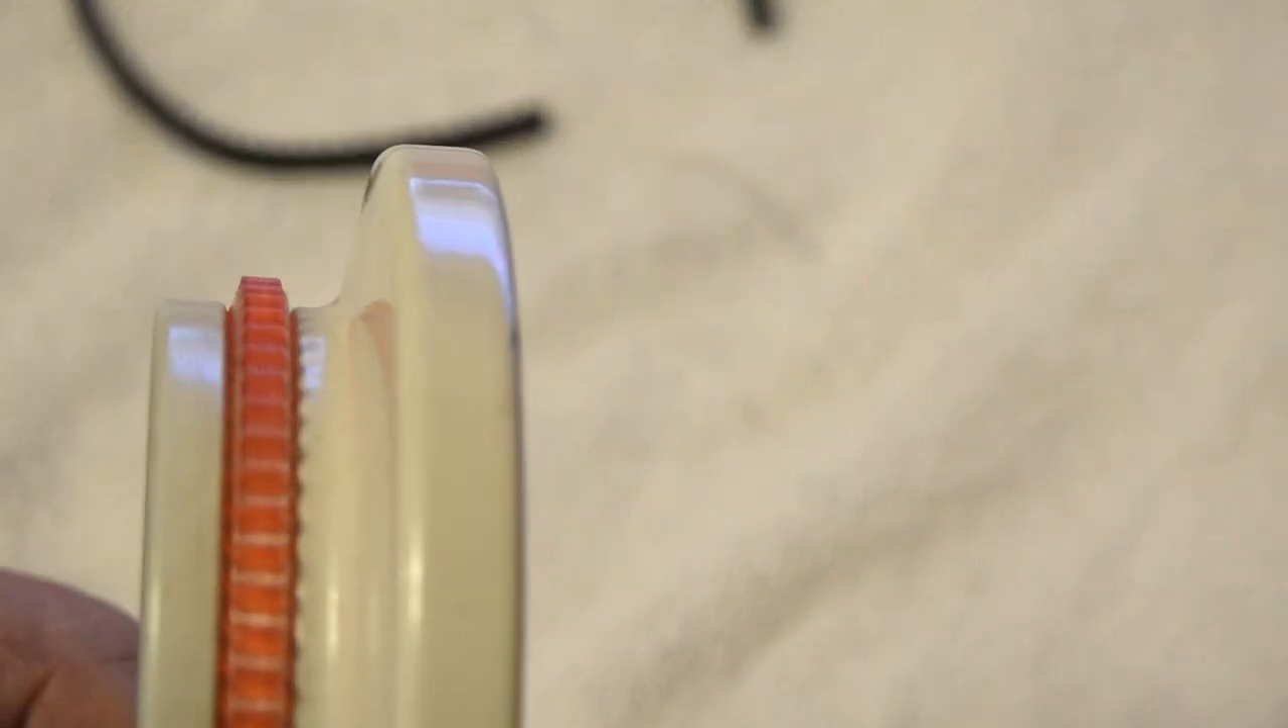And if you look on how it sits in the groove you see those lugs sticking up like that.